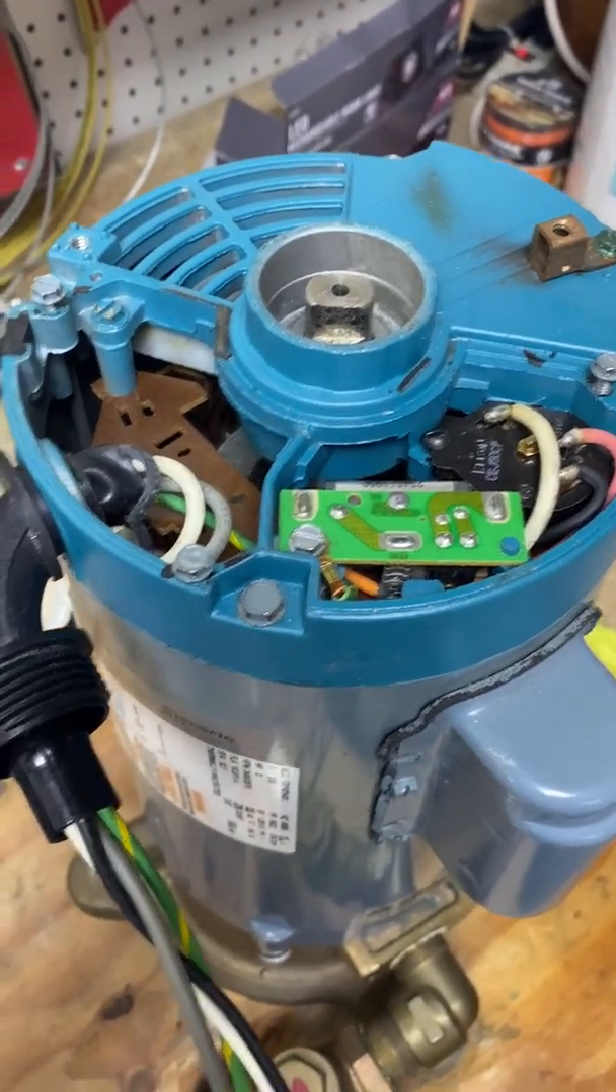Alright, we've got the inspection cover off.